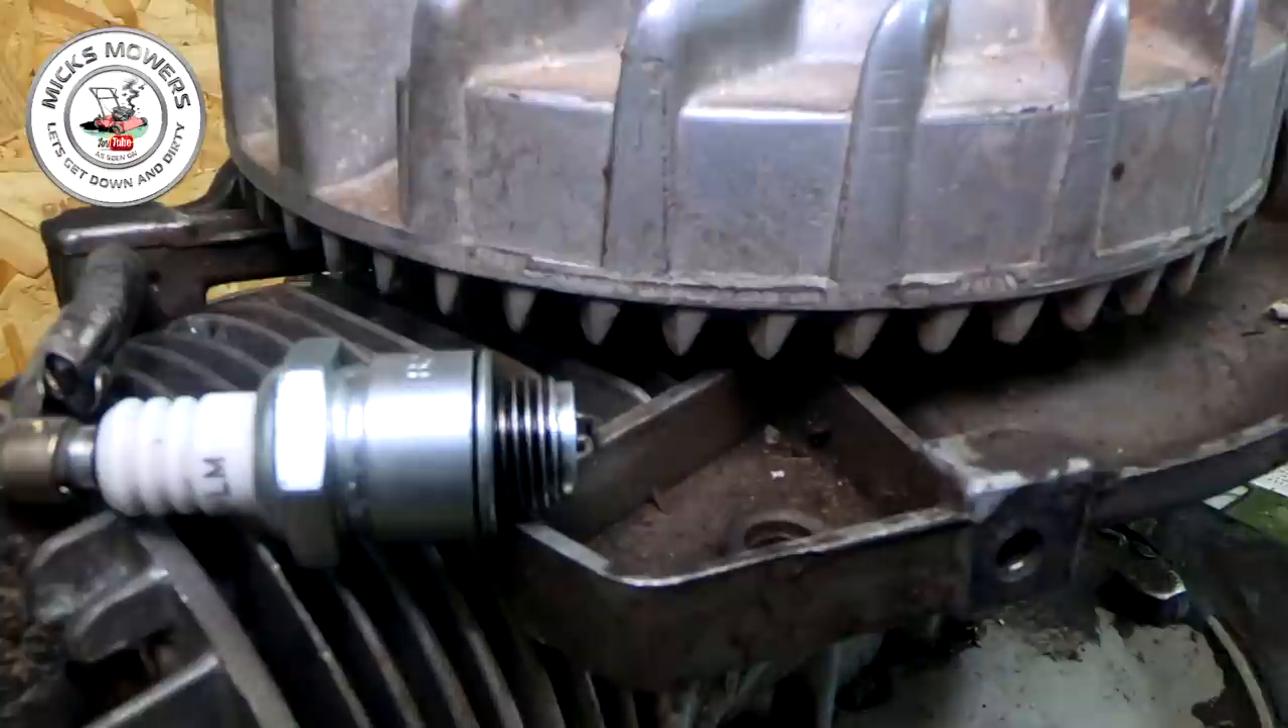Flywheel back on.